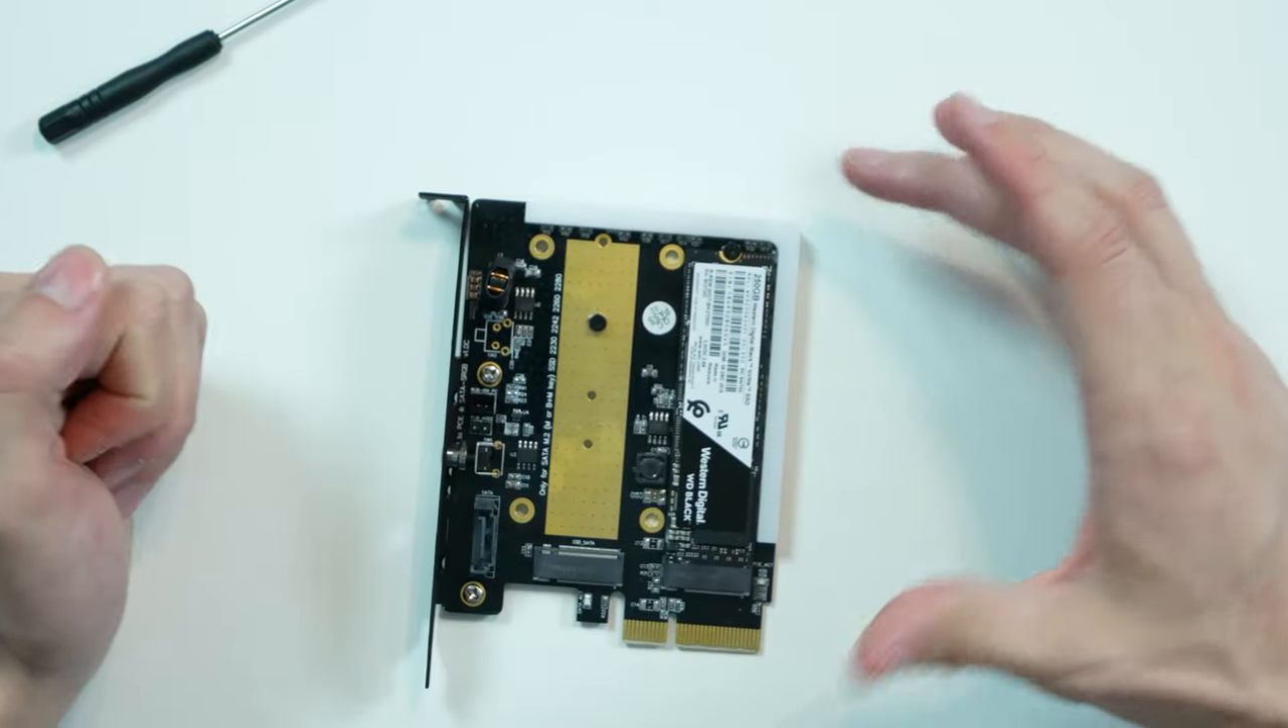And voila we have our SSD installed in the bracket.